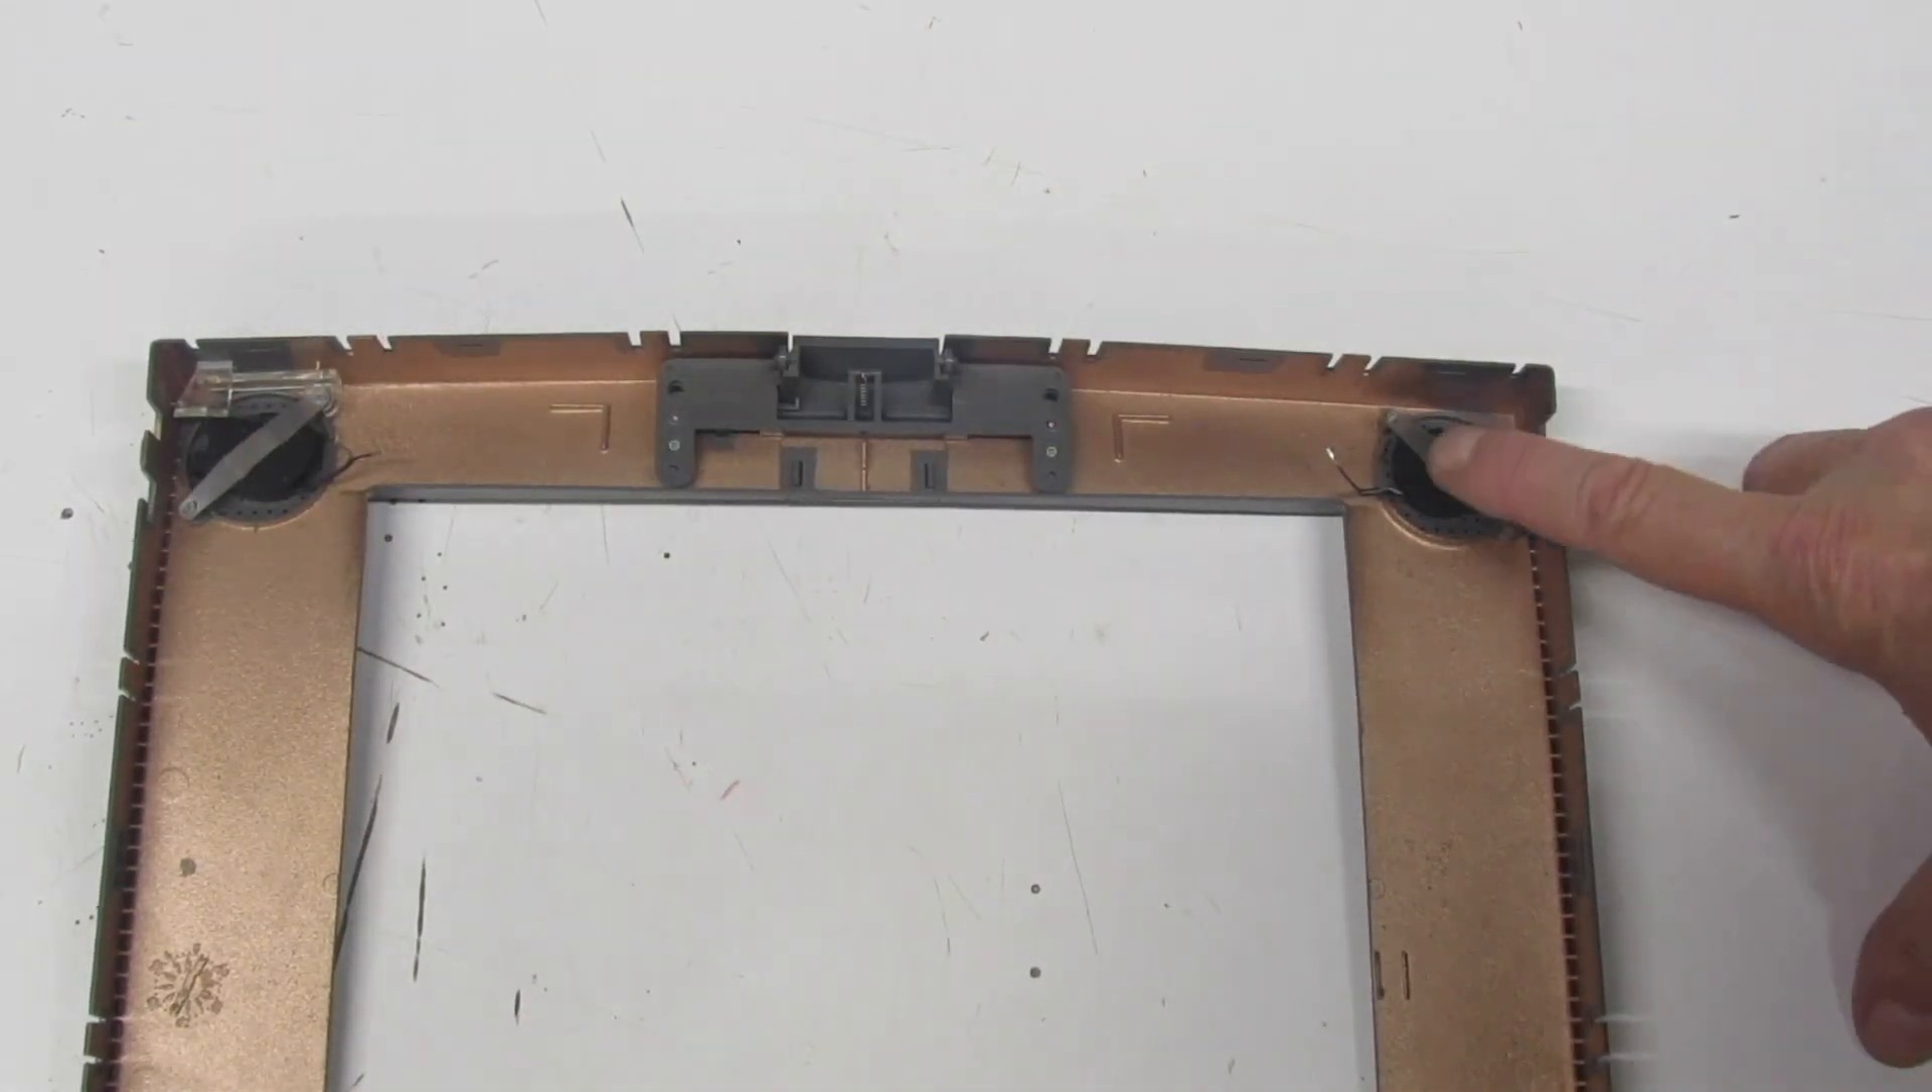Here I've installed my macbook air speakers.